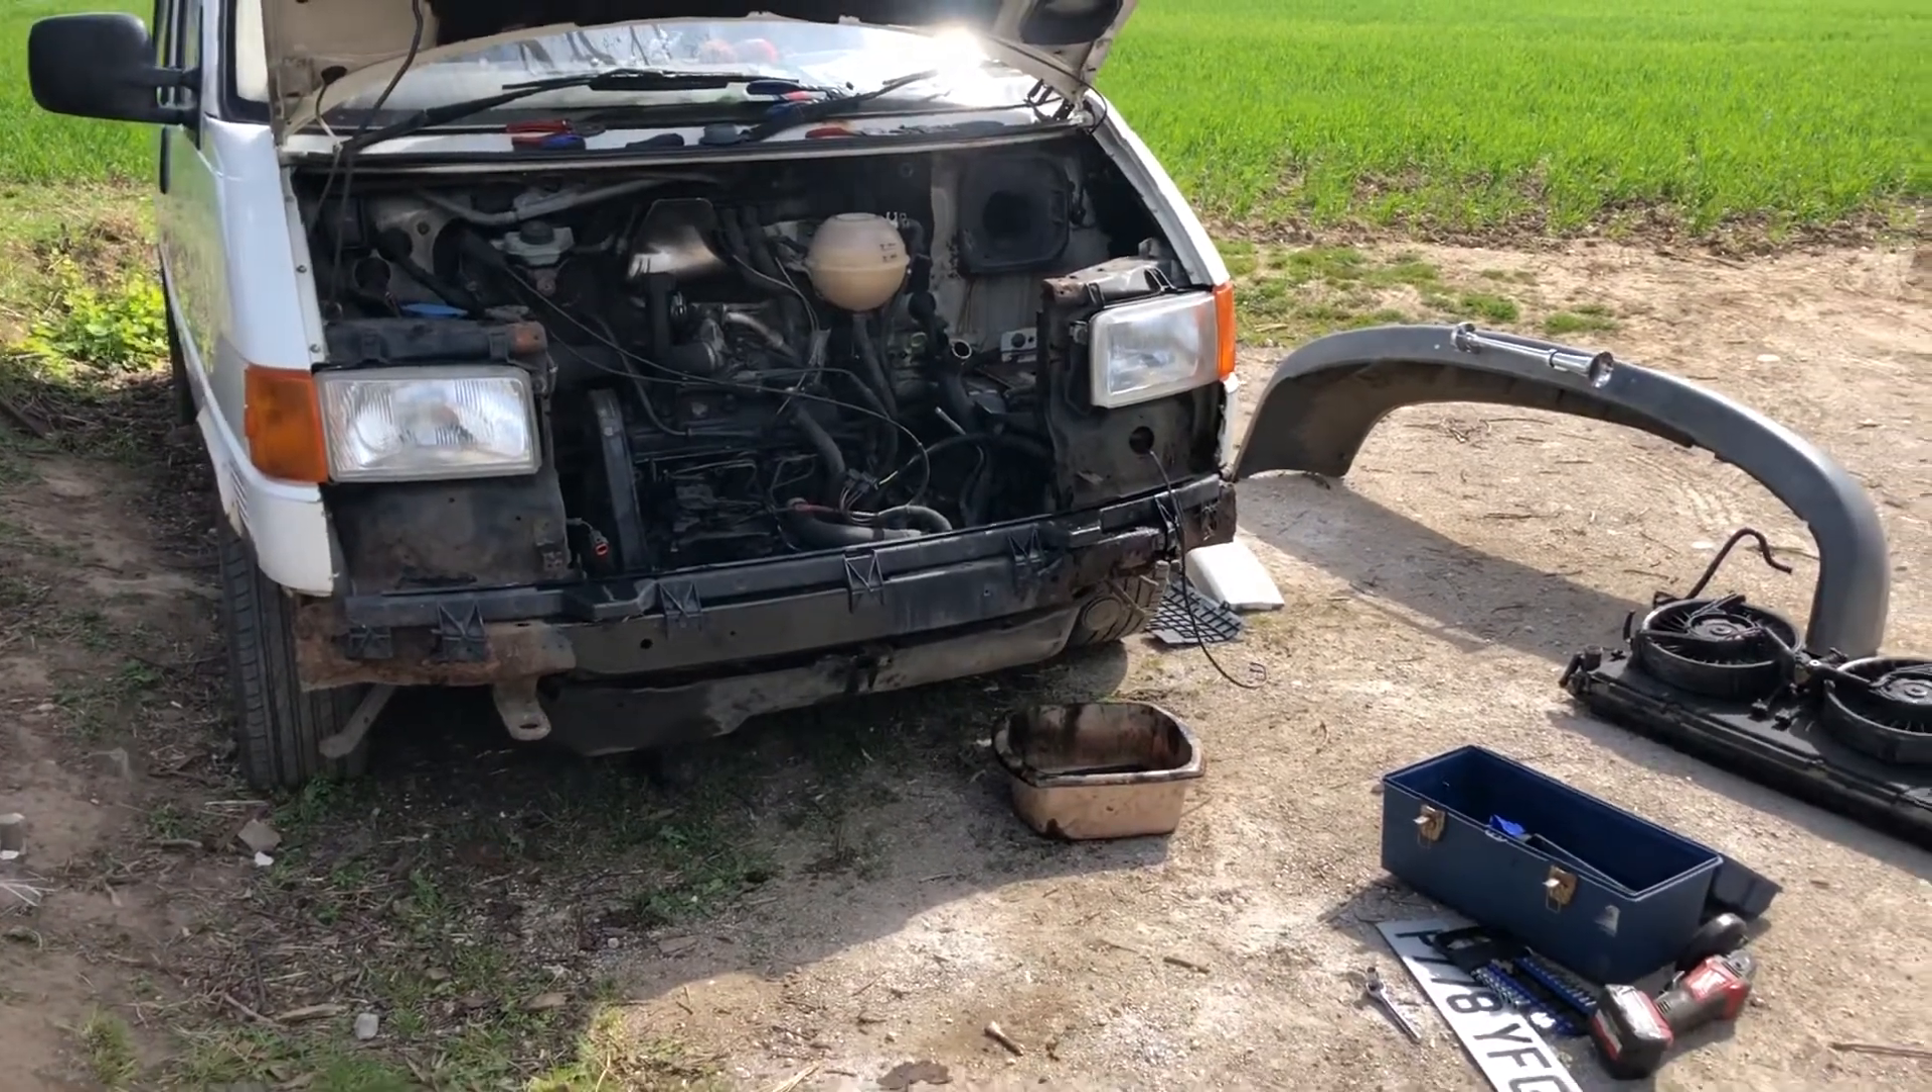As you can now see I've got the front end stripped off.